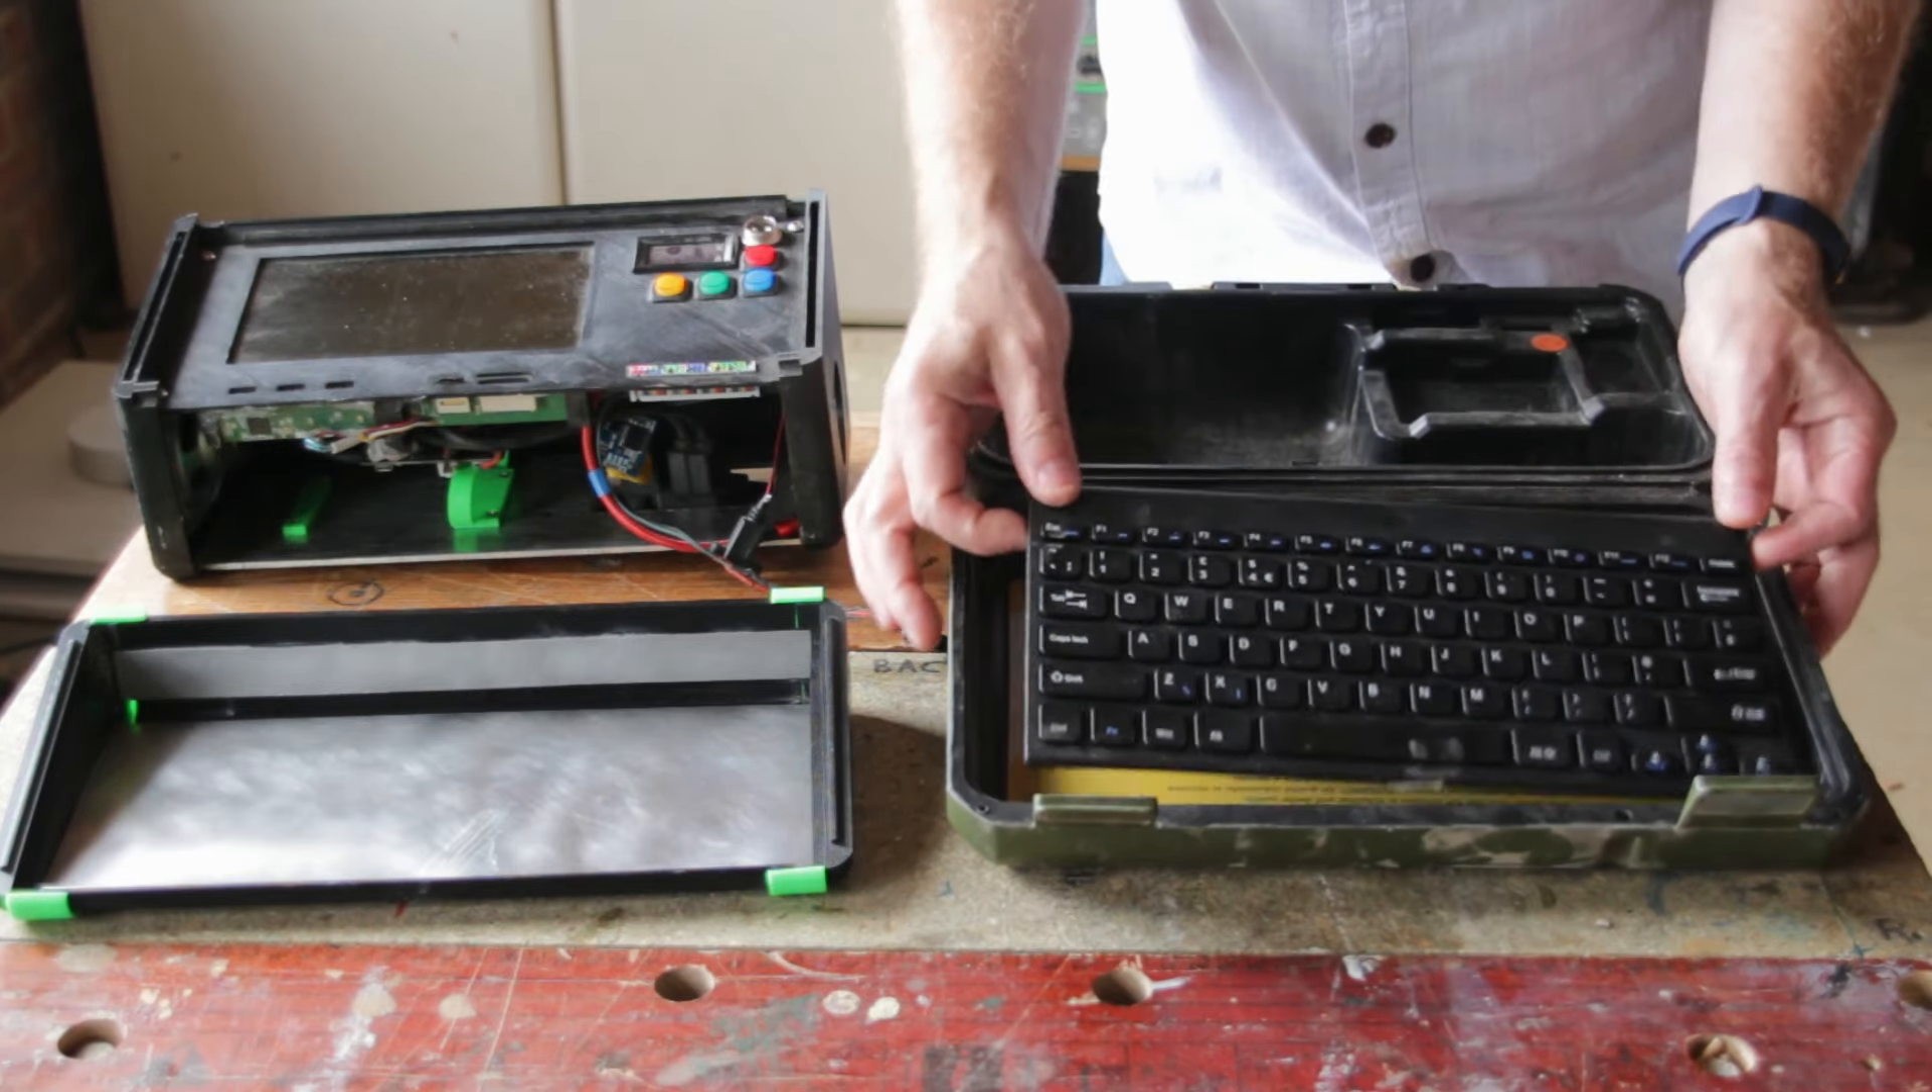You can see the keyboard fits in there nicely.